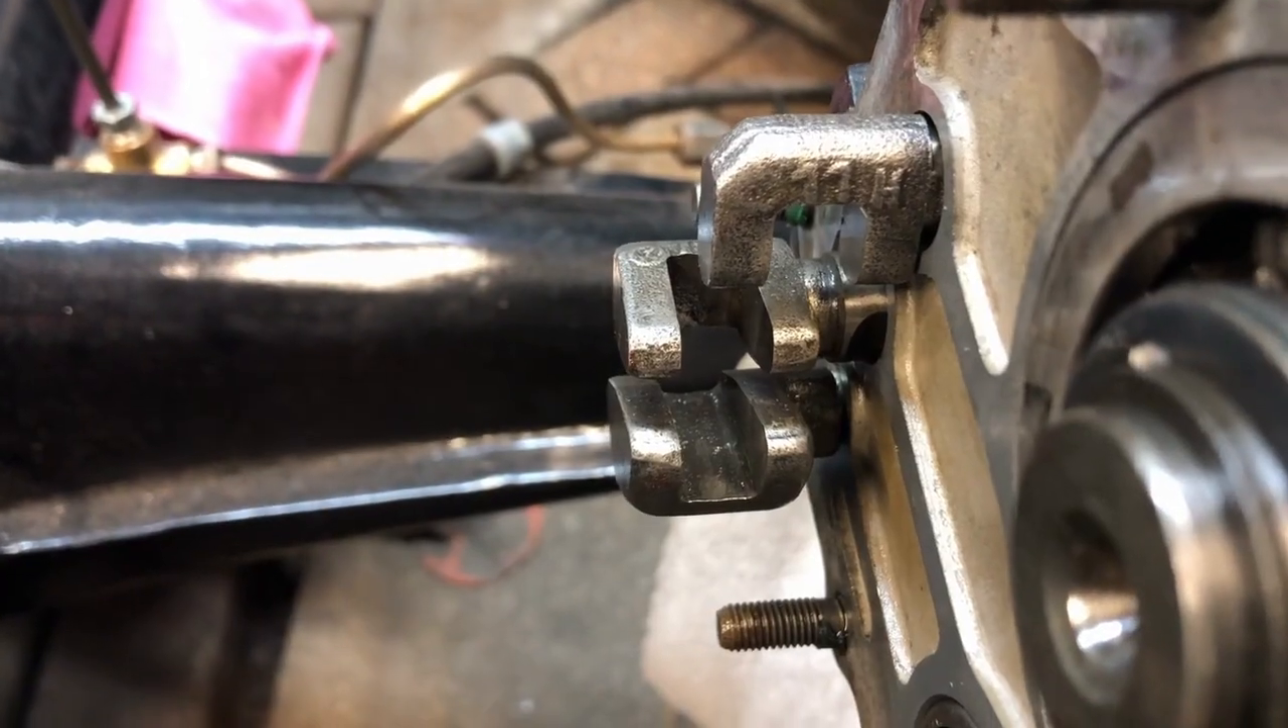As you can see, there's the fingers, there's the slot, there's the slot, there's the slot and they're not all lined up, so I've just got to find out where neutral is, line them up and throw the end cap back on again.